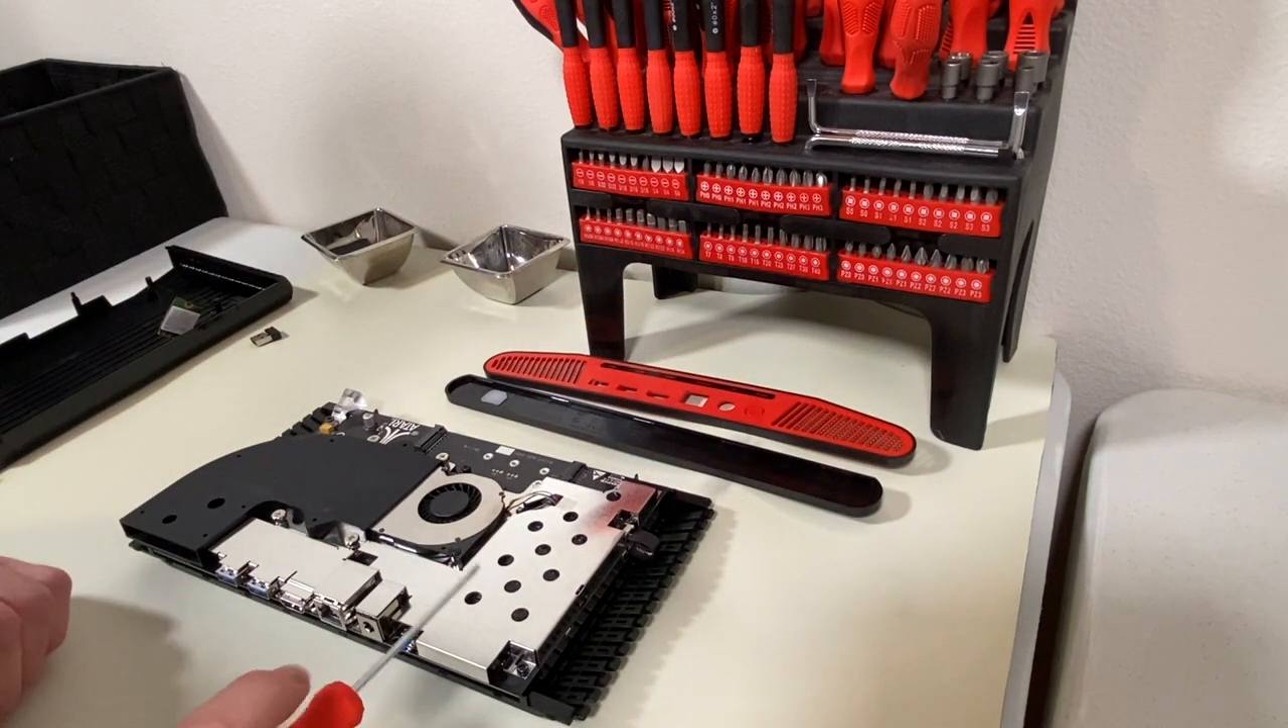So I've got the top case, uh, pulled off. The front and rear bezels are here and I'm going to begin by removing this heat shield so we can see what's underneath it.